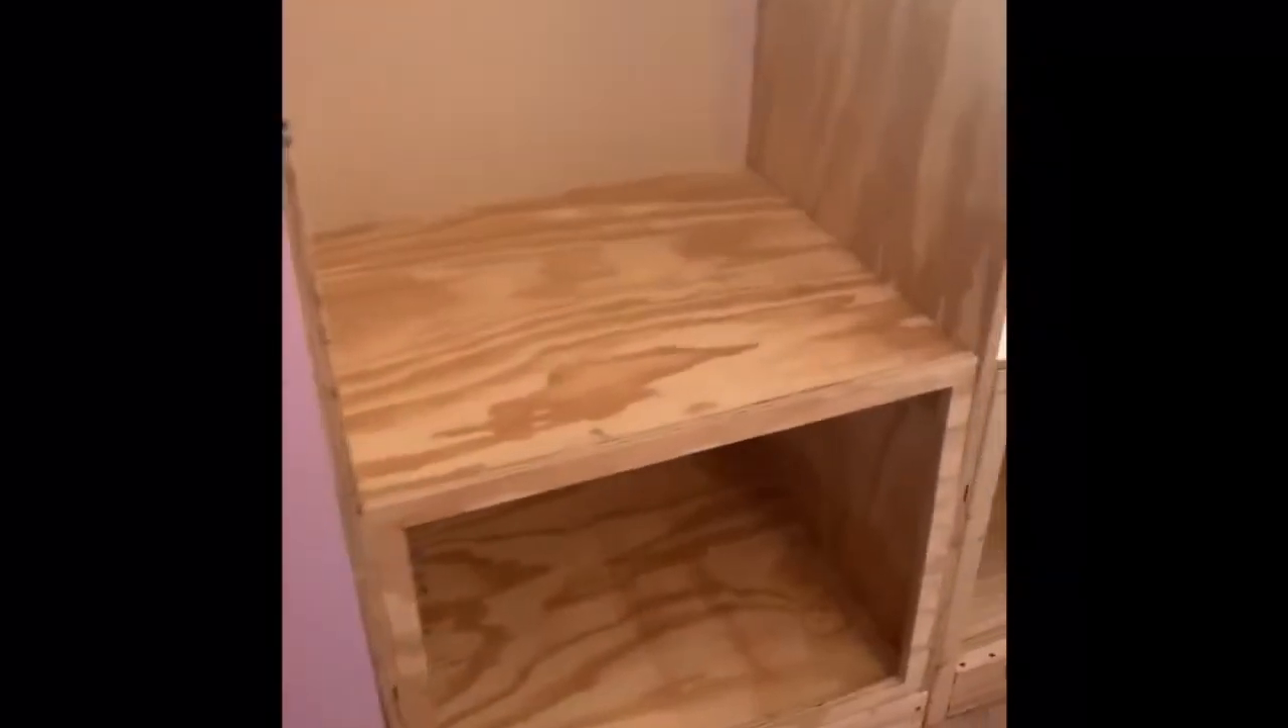At this point we've already framed out our cabinets.